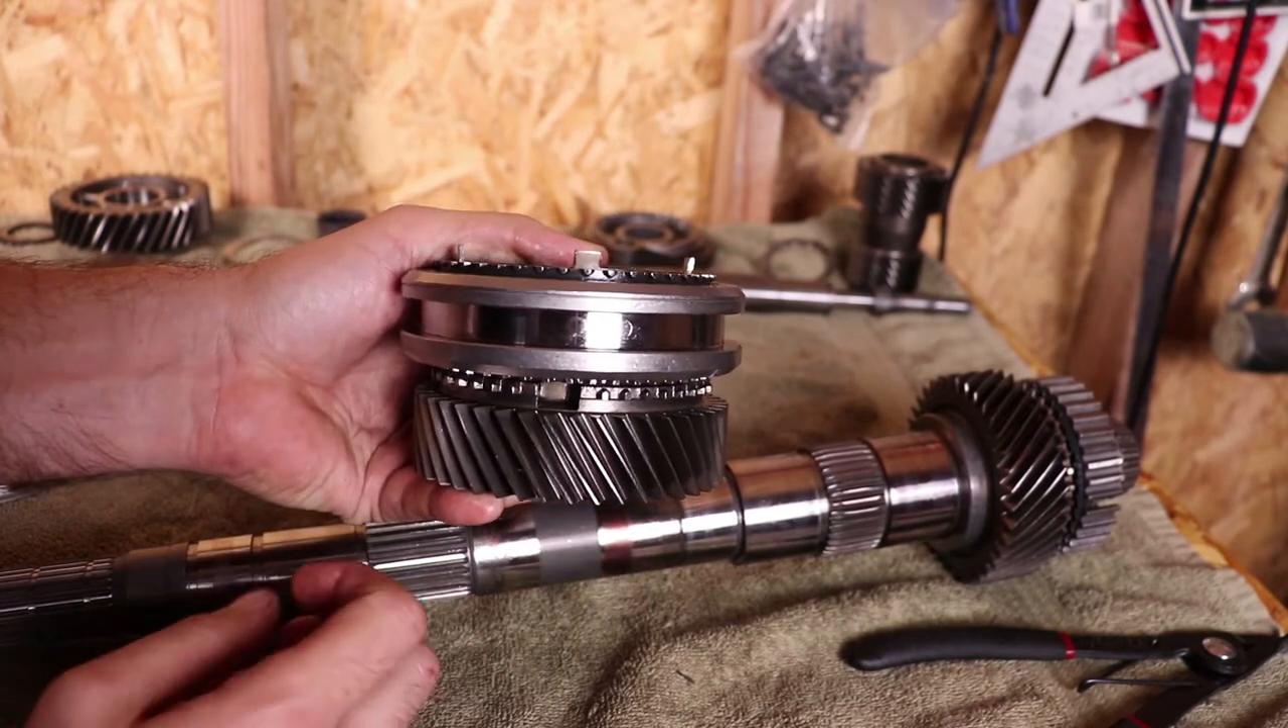And there is everything still assembled together with second gear on the bottom.